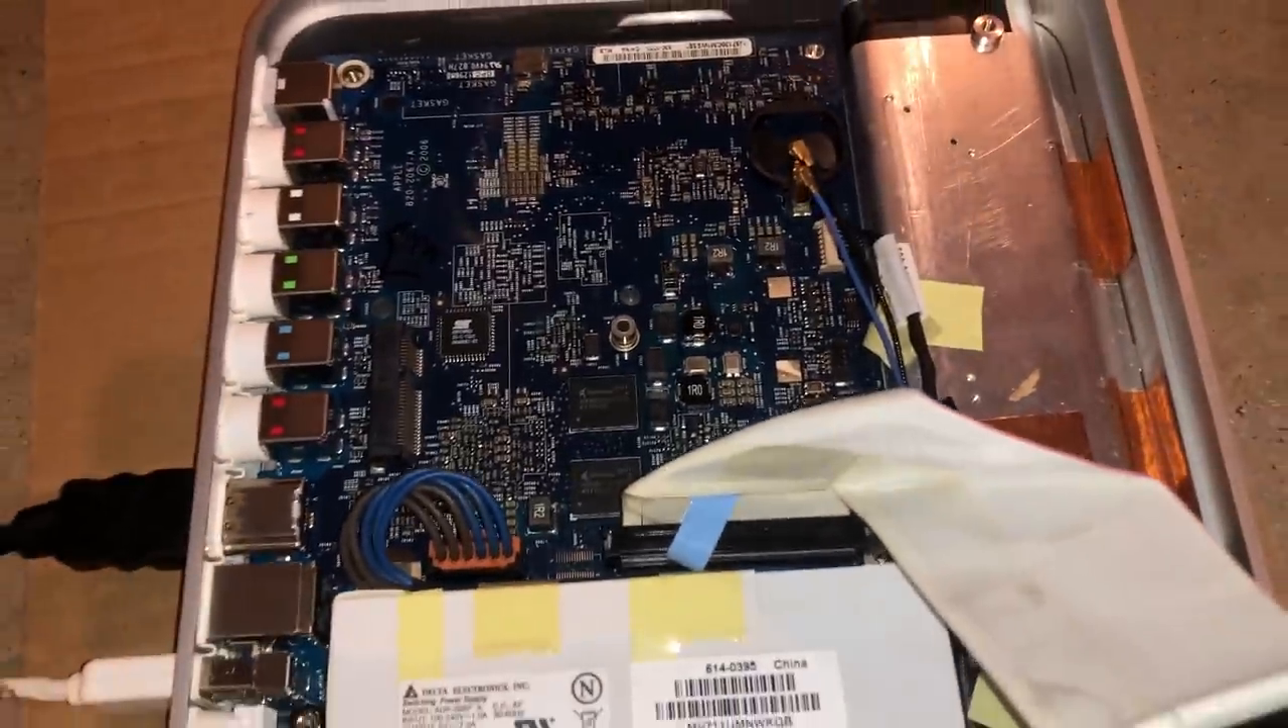Alright, so as you can see here, I've gotten the logic board reinstalled into the Apple TV chassis here.